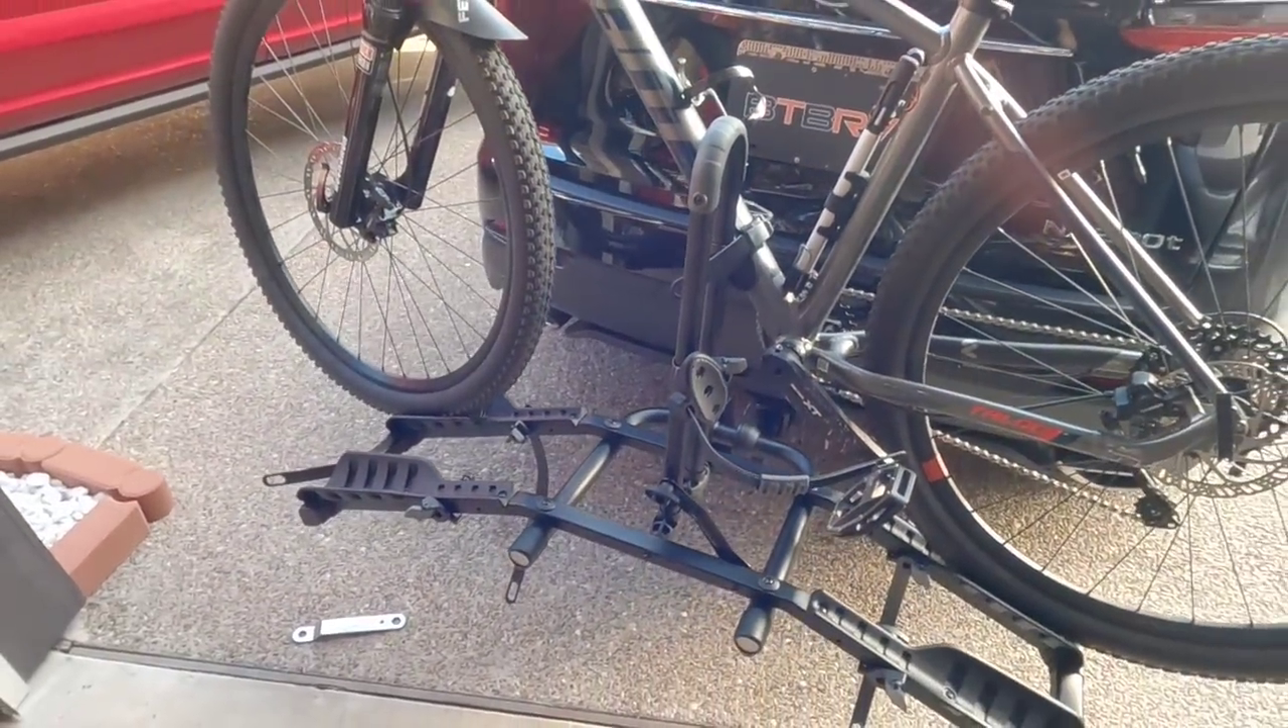Okay now we have one bike on just have to get the second one on.